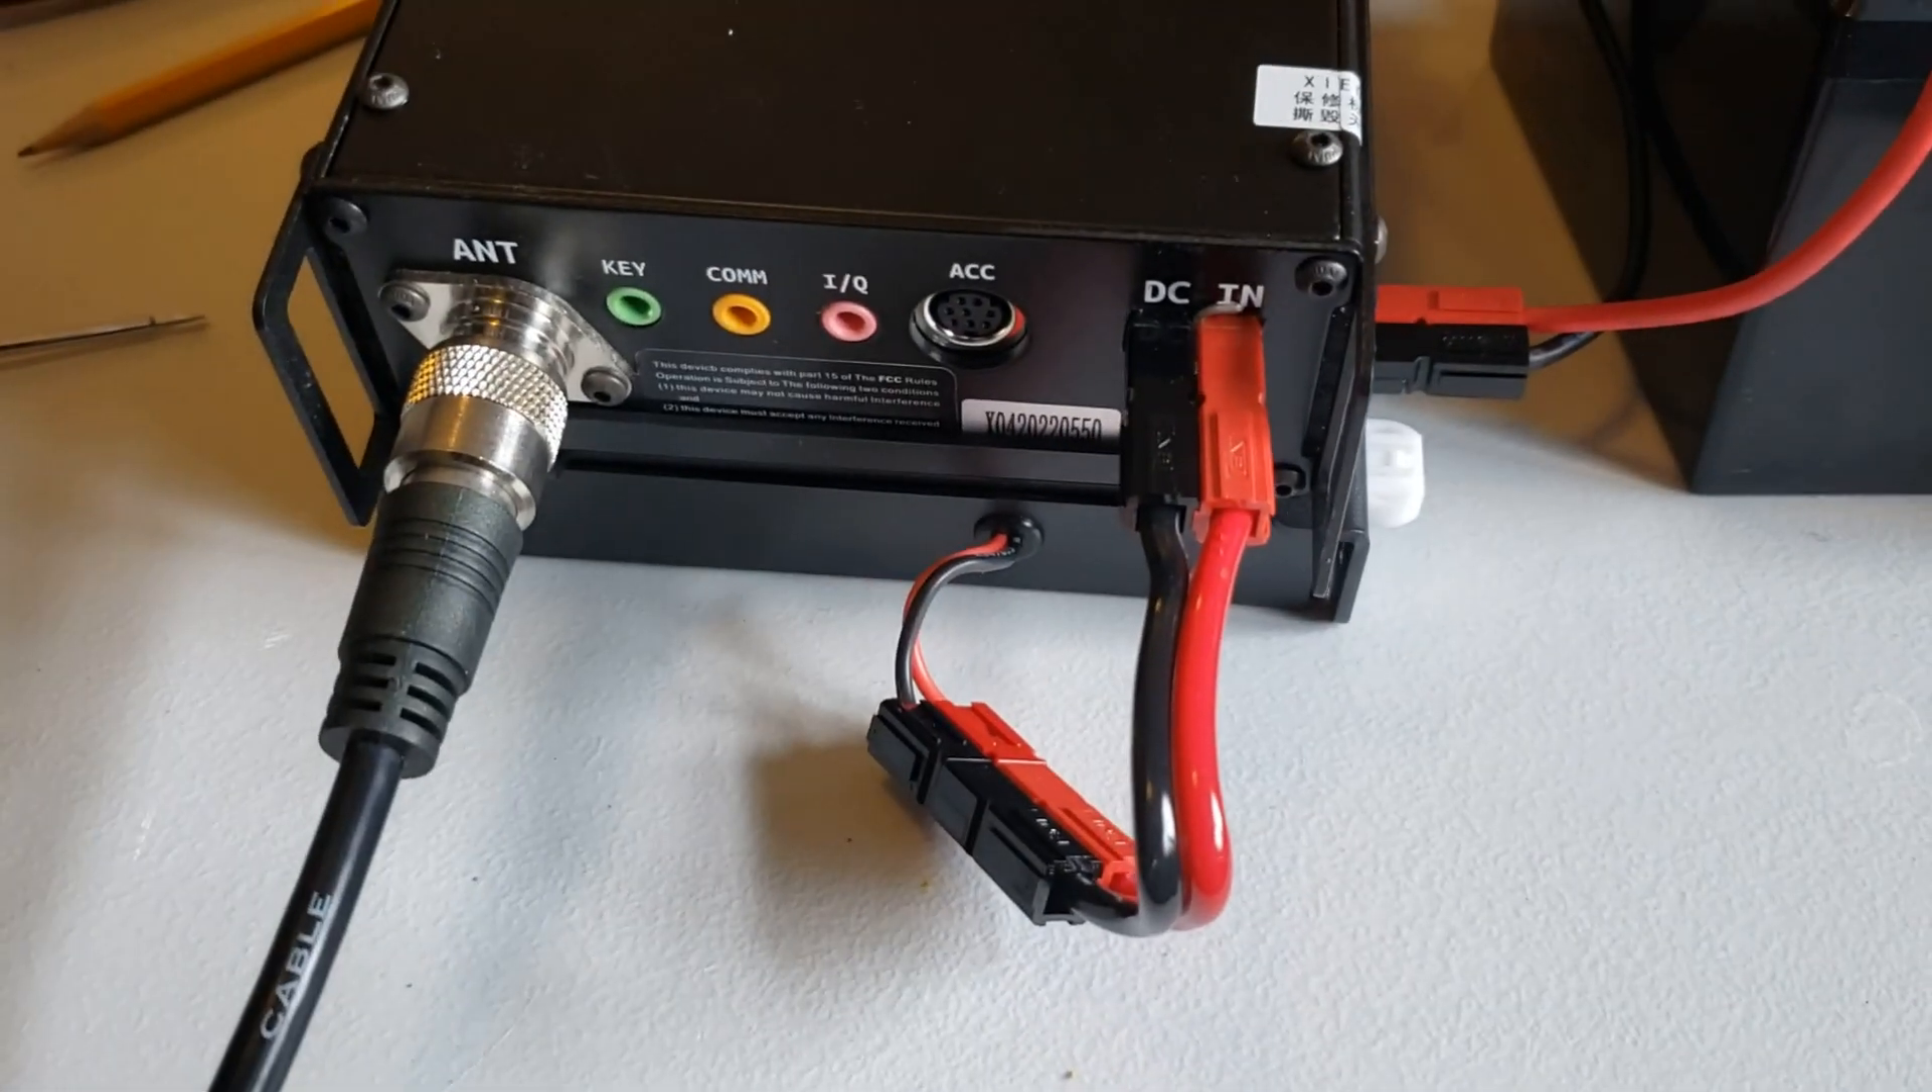Now all put together, we have the G90 with the power pole connector in the very back the way that it should be.